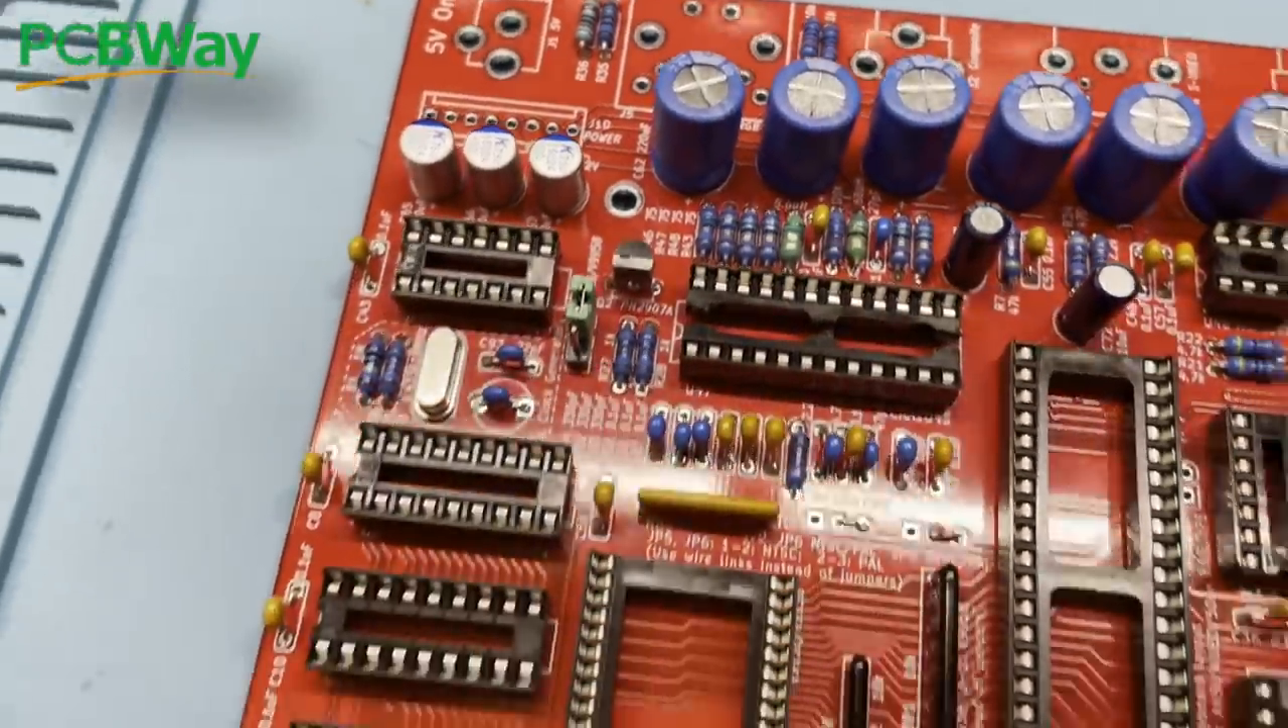And with all of those capacitors installed, there's only the external points to solder in.